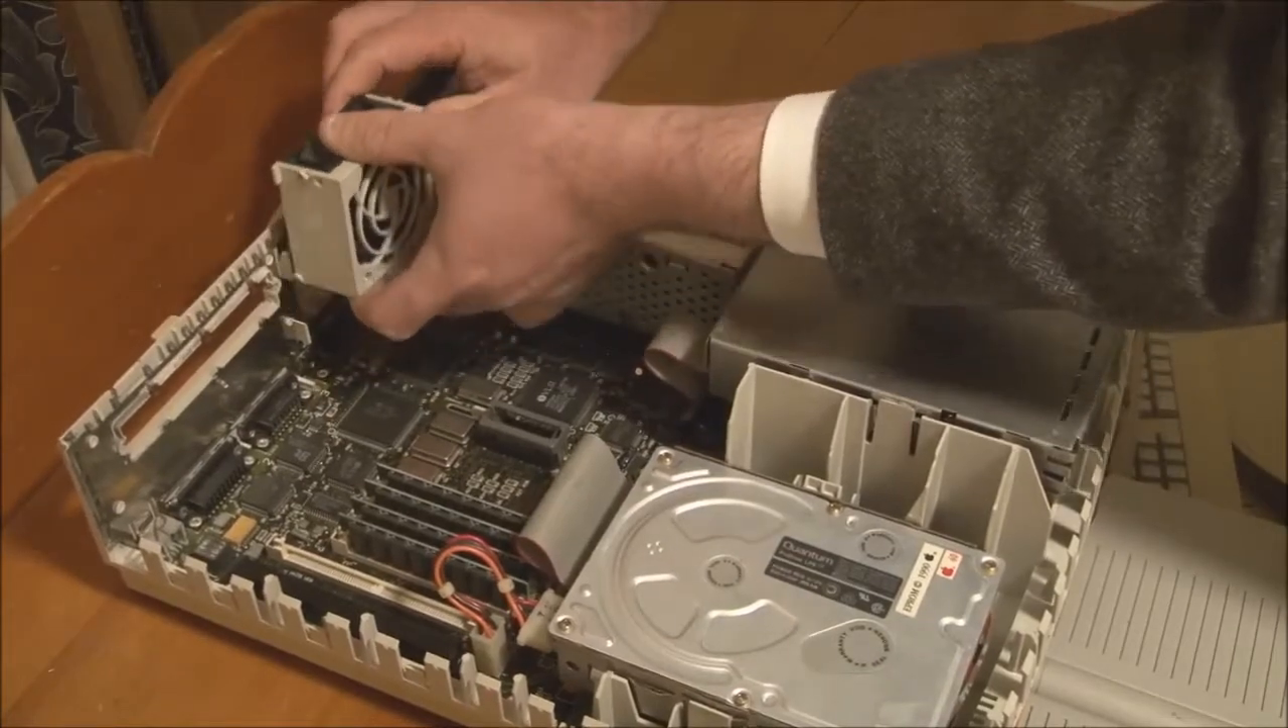So there's the fan out of the system.